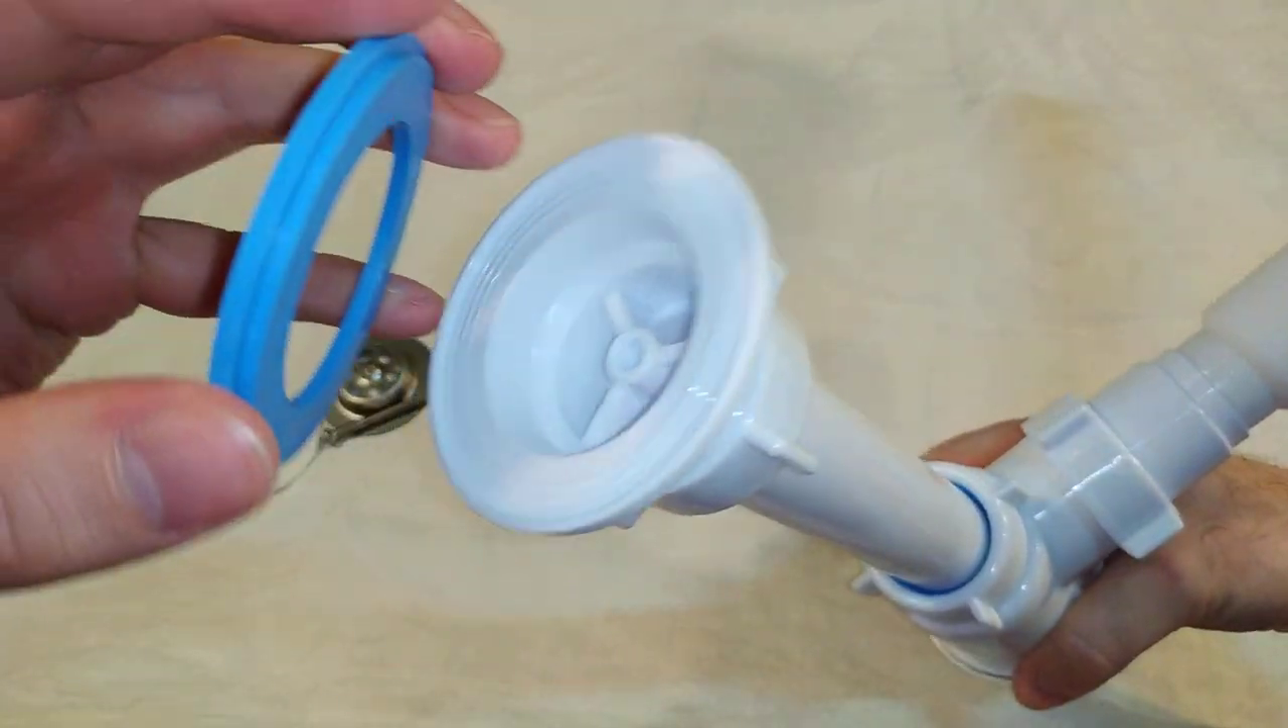Остаётся только сверху надеть вот эту резинку.